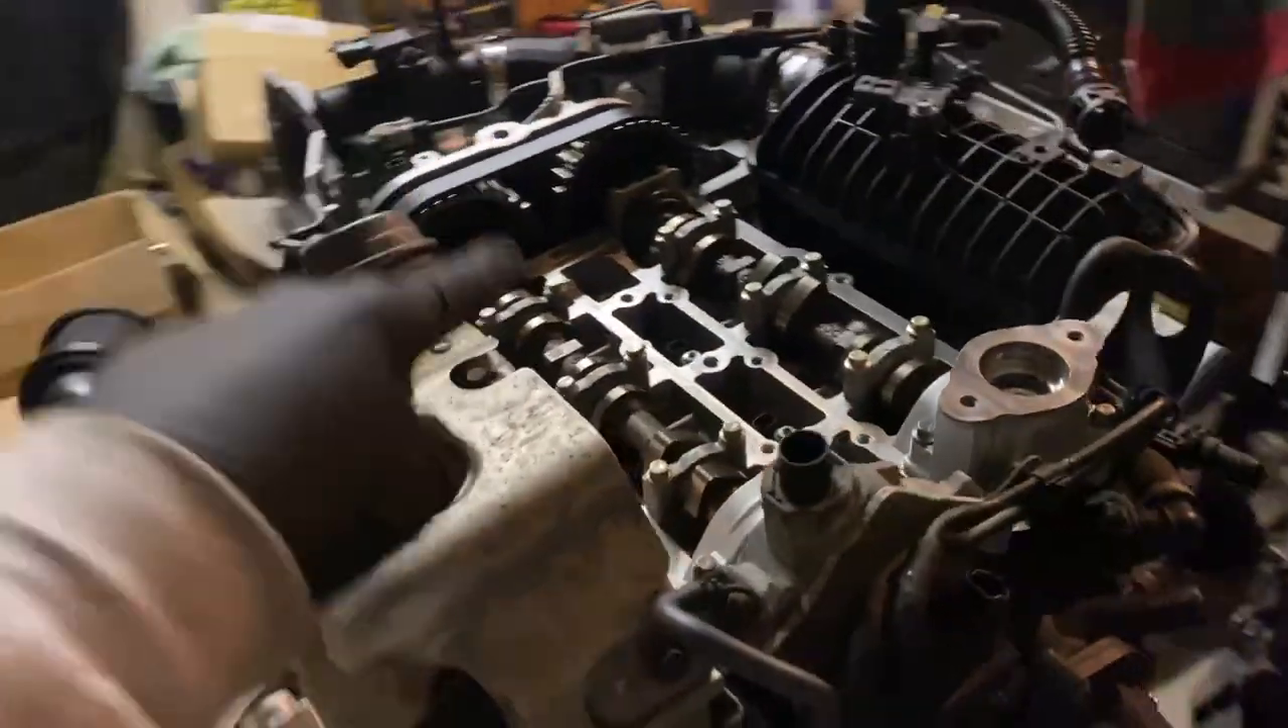That is the engine pretty much as back together as I want to get it before it goes back in the car there is one more thing I want to do and that is to fit the rocker cover.